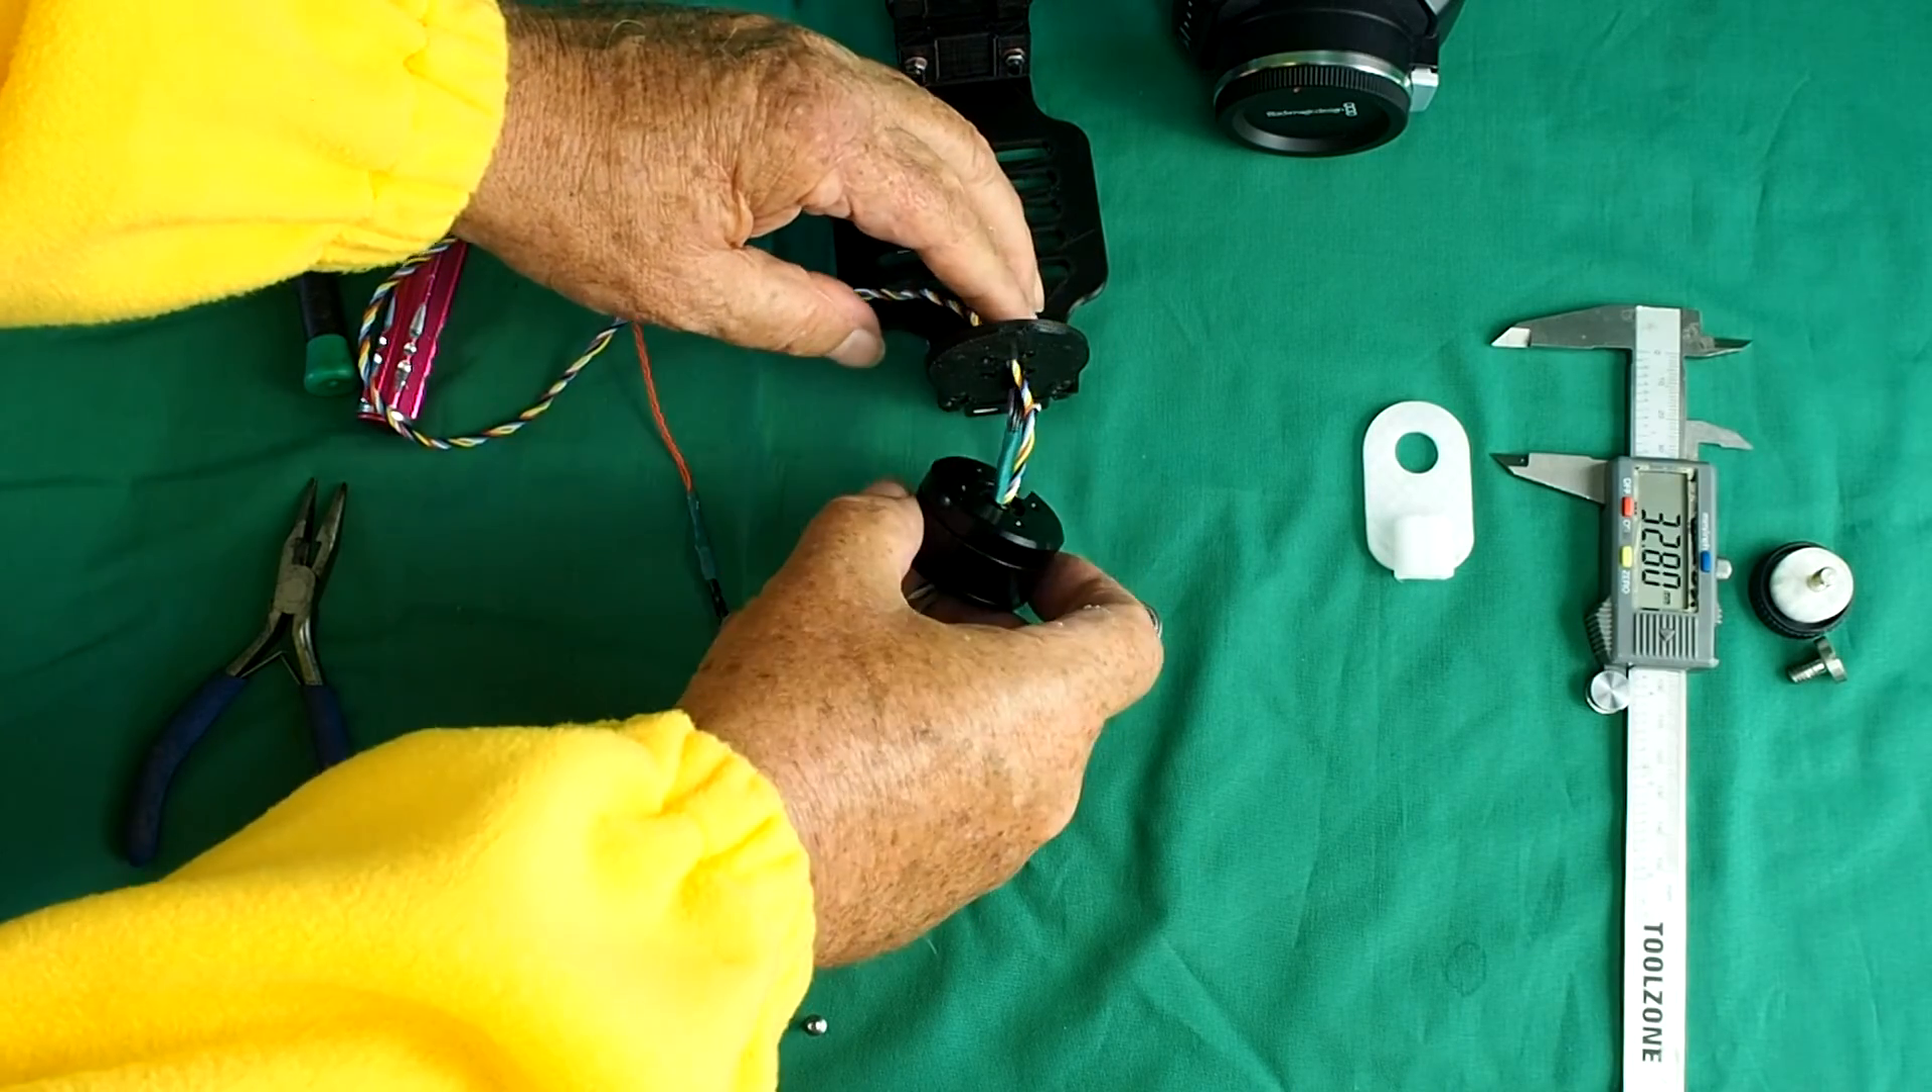Ok, now we've got all the wires from the camera tray going through the centre of the motor and all we need to do now is to bolt it in there.